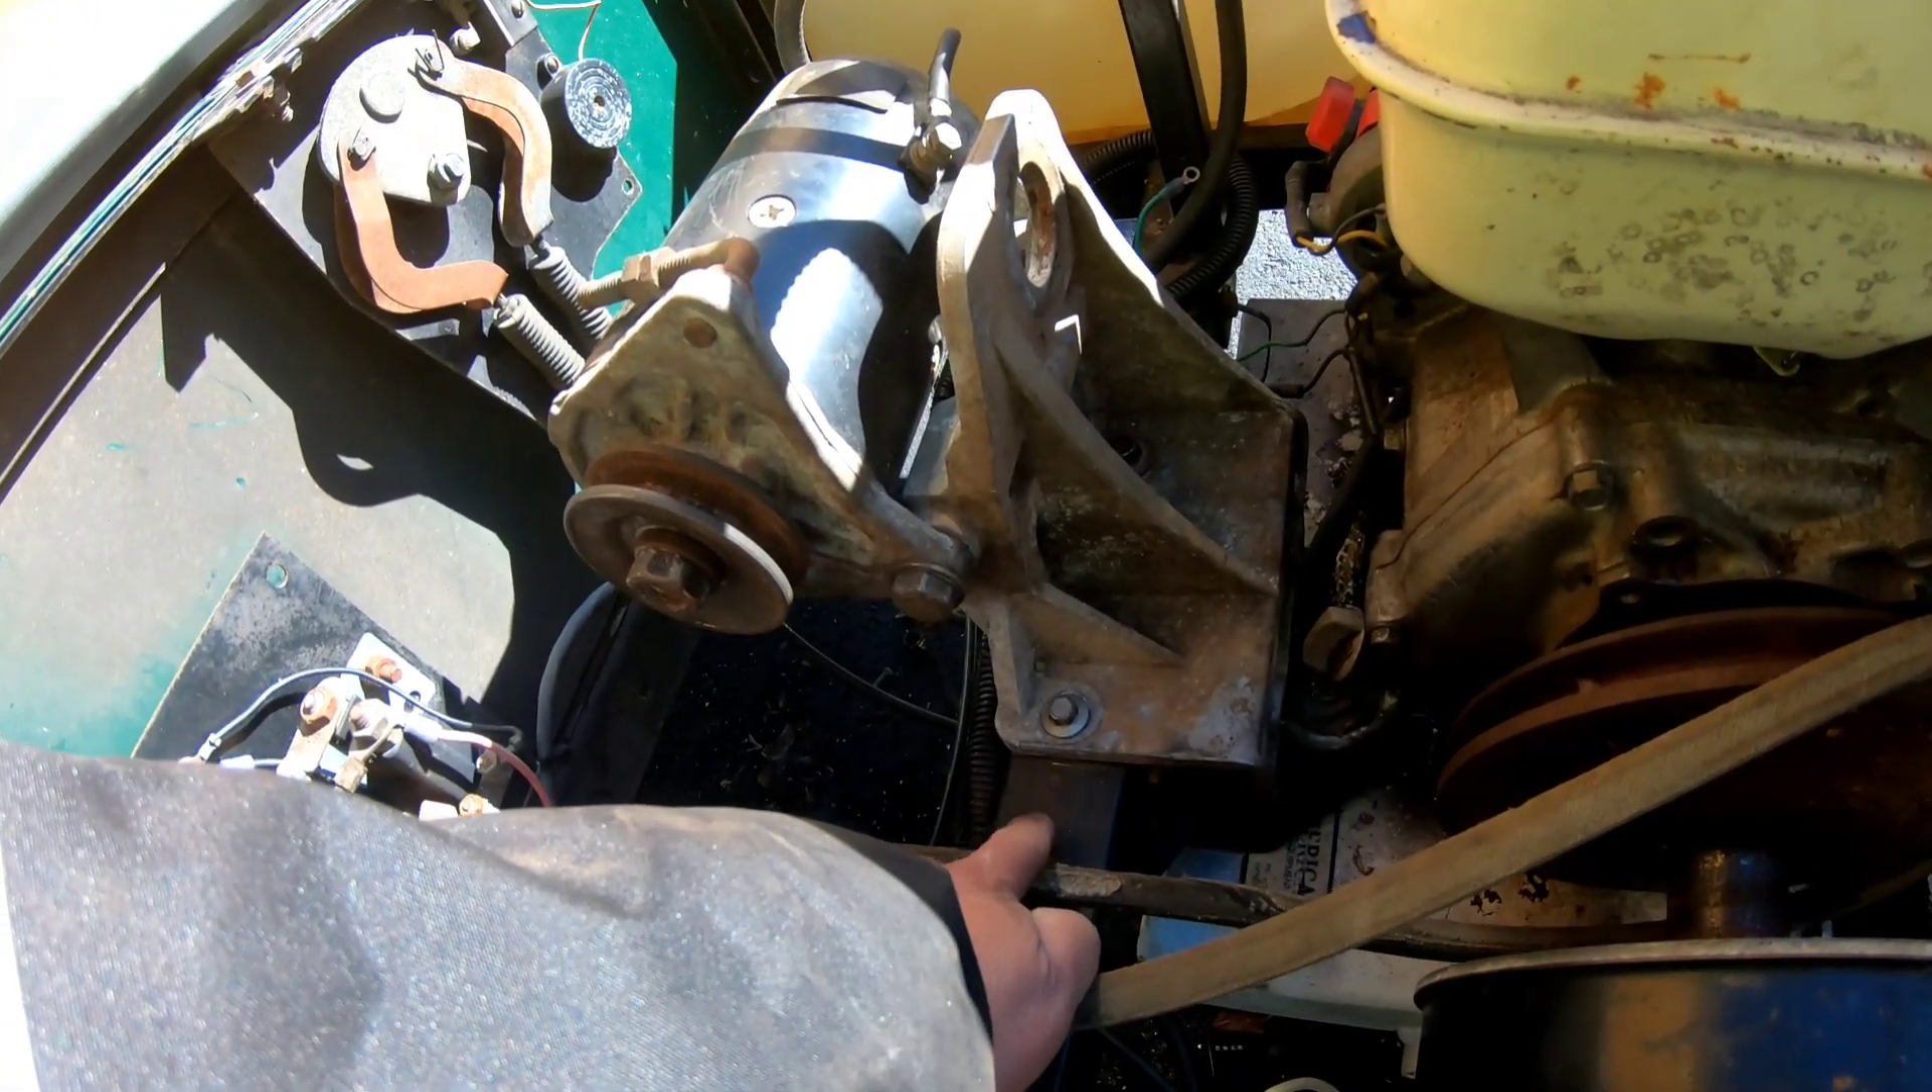We've got the bracket on here. Onto the beam.